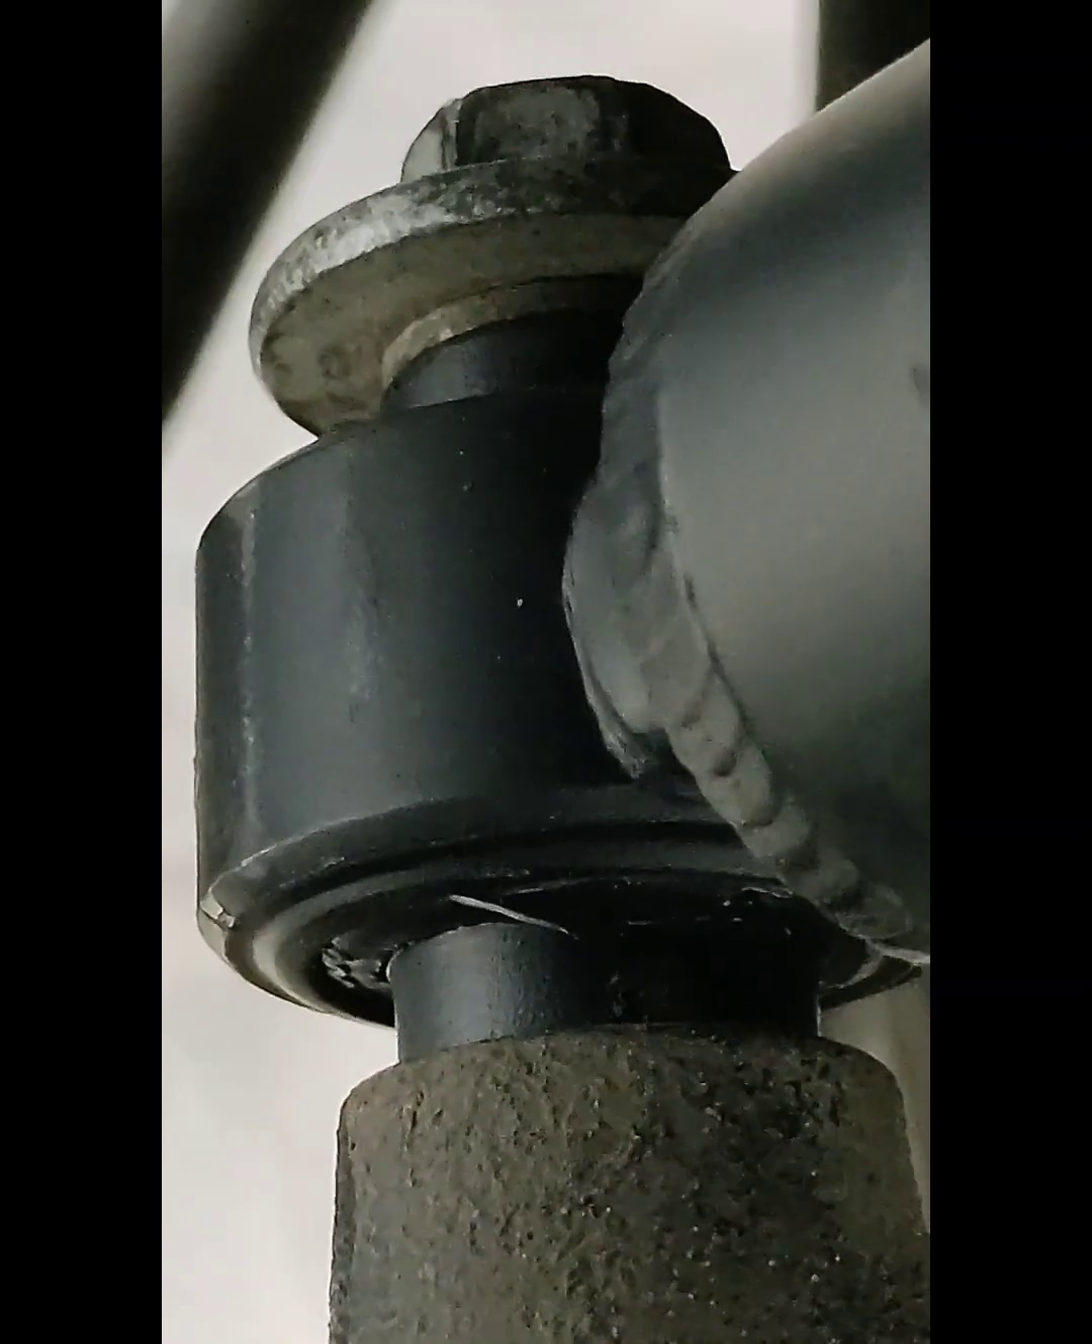El tornillo Ya está puesto Aquí ya lo pusimos.